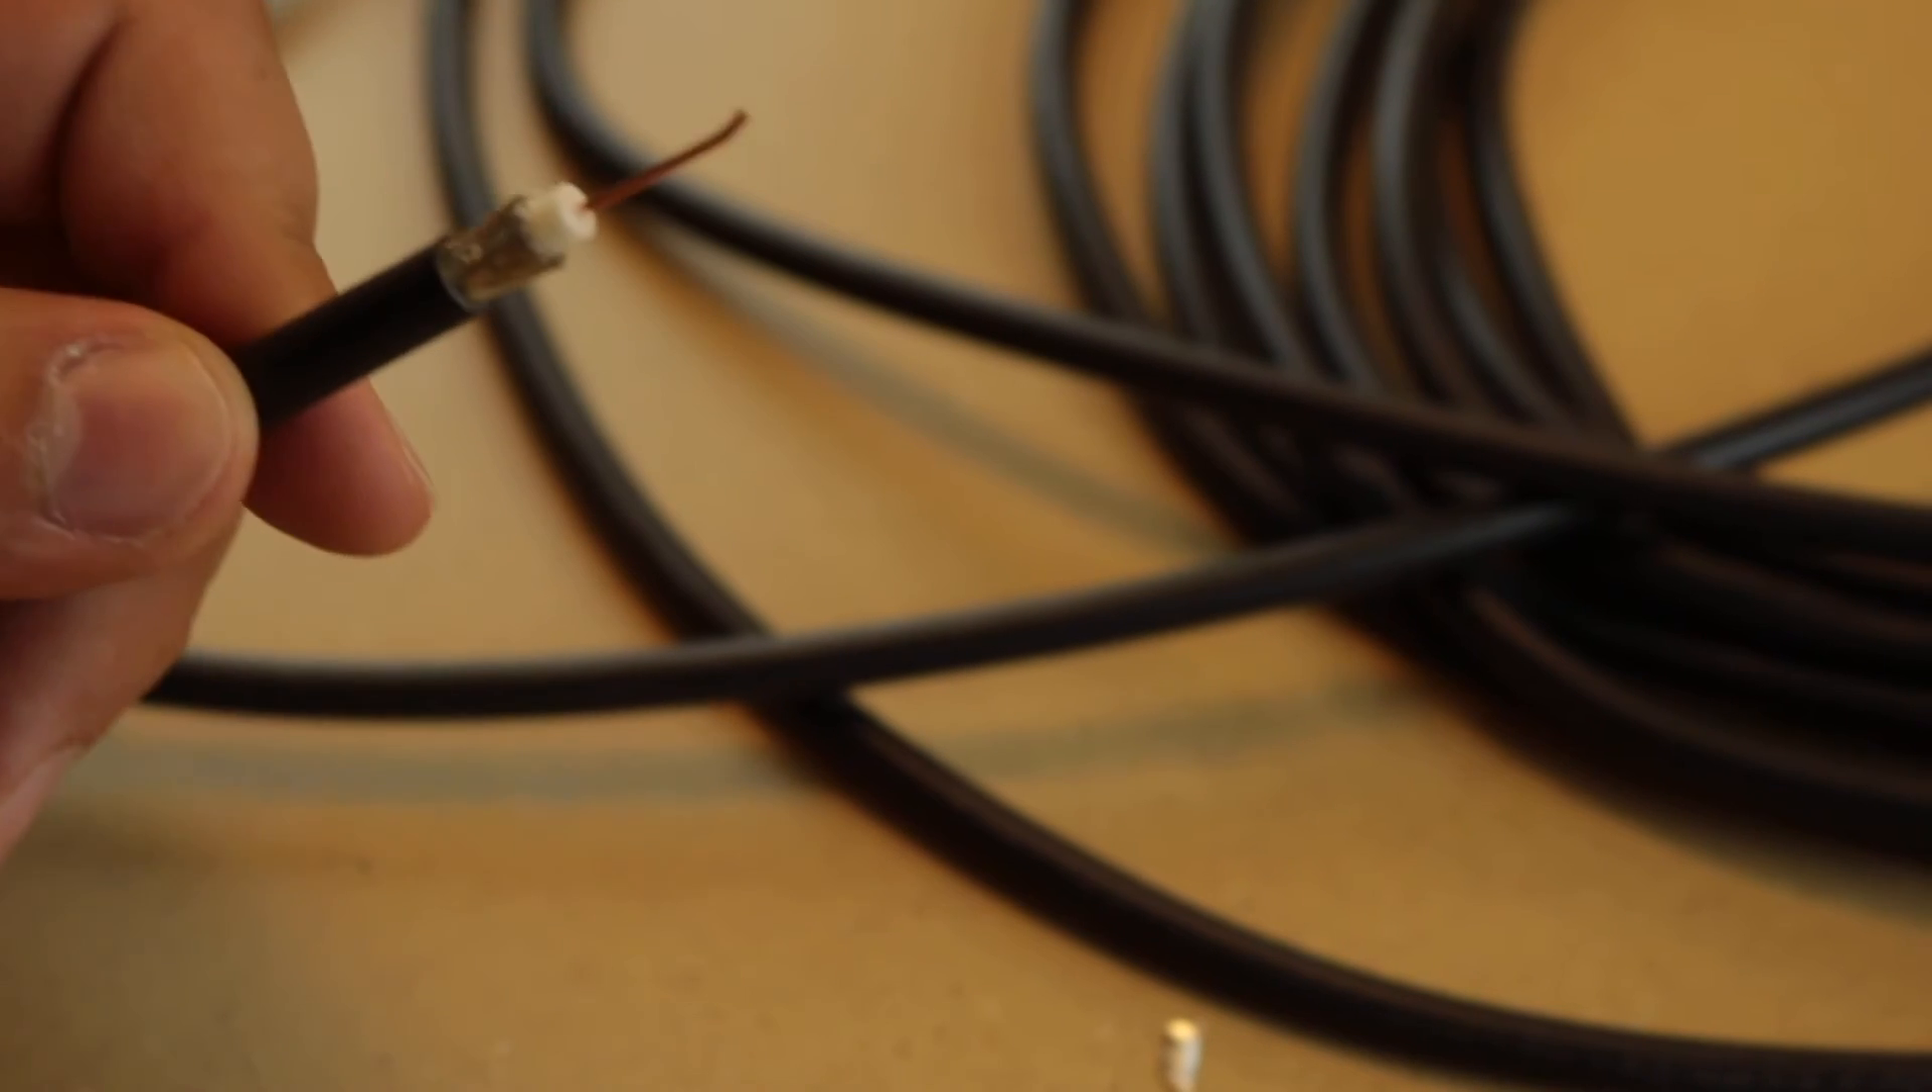So now we've got a three -step cut cable right here. So we've got the jacket is cut, it's cut the shielding, and it's also cut the inner insulator around the center conductor.